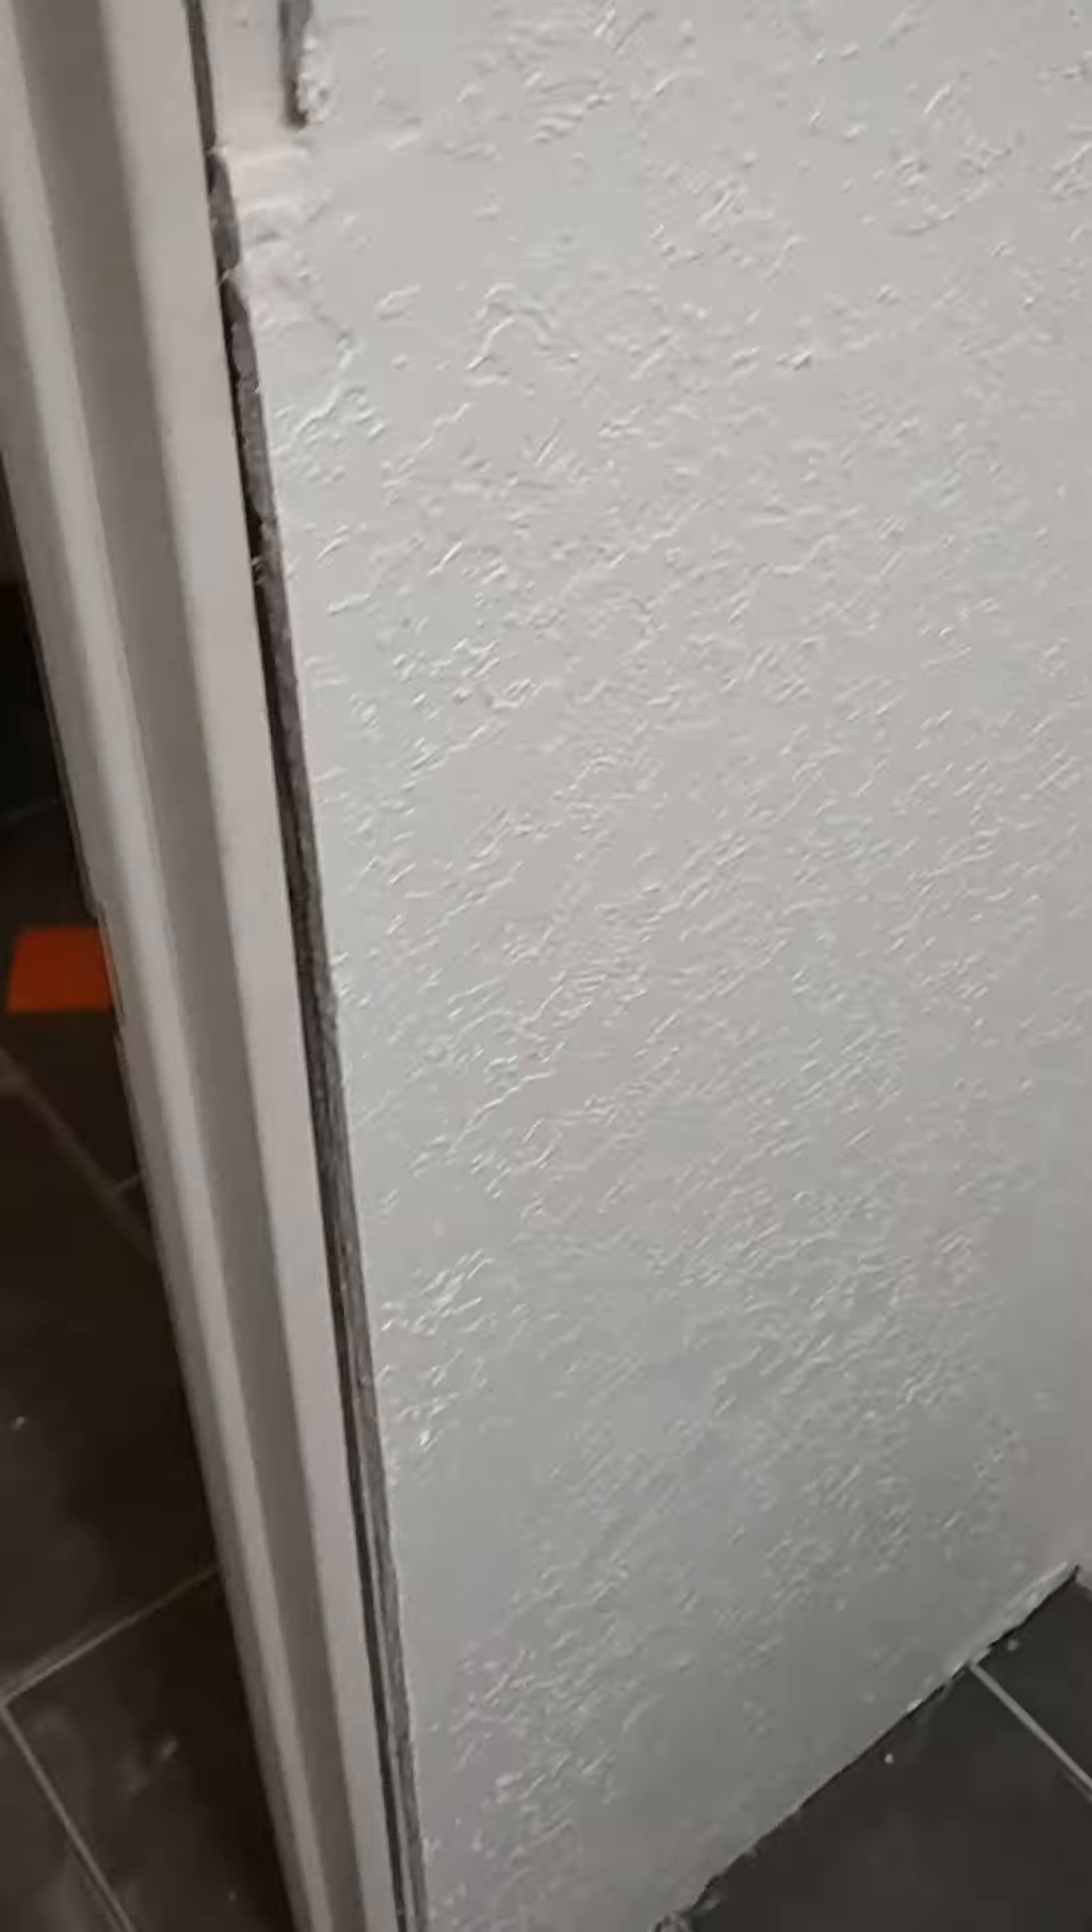I still have to trim out this door.